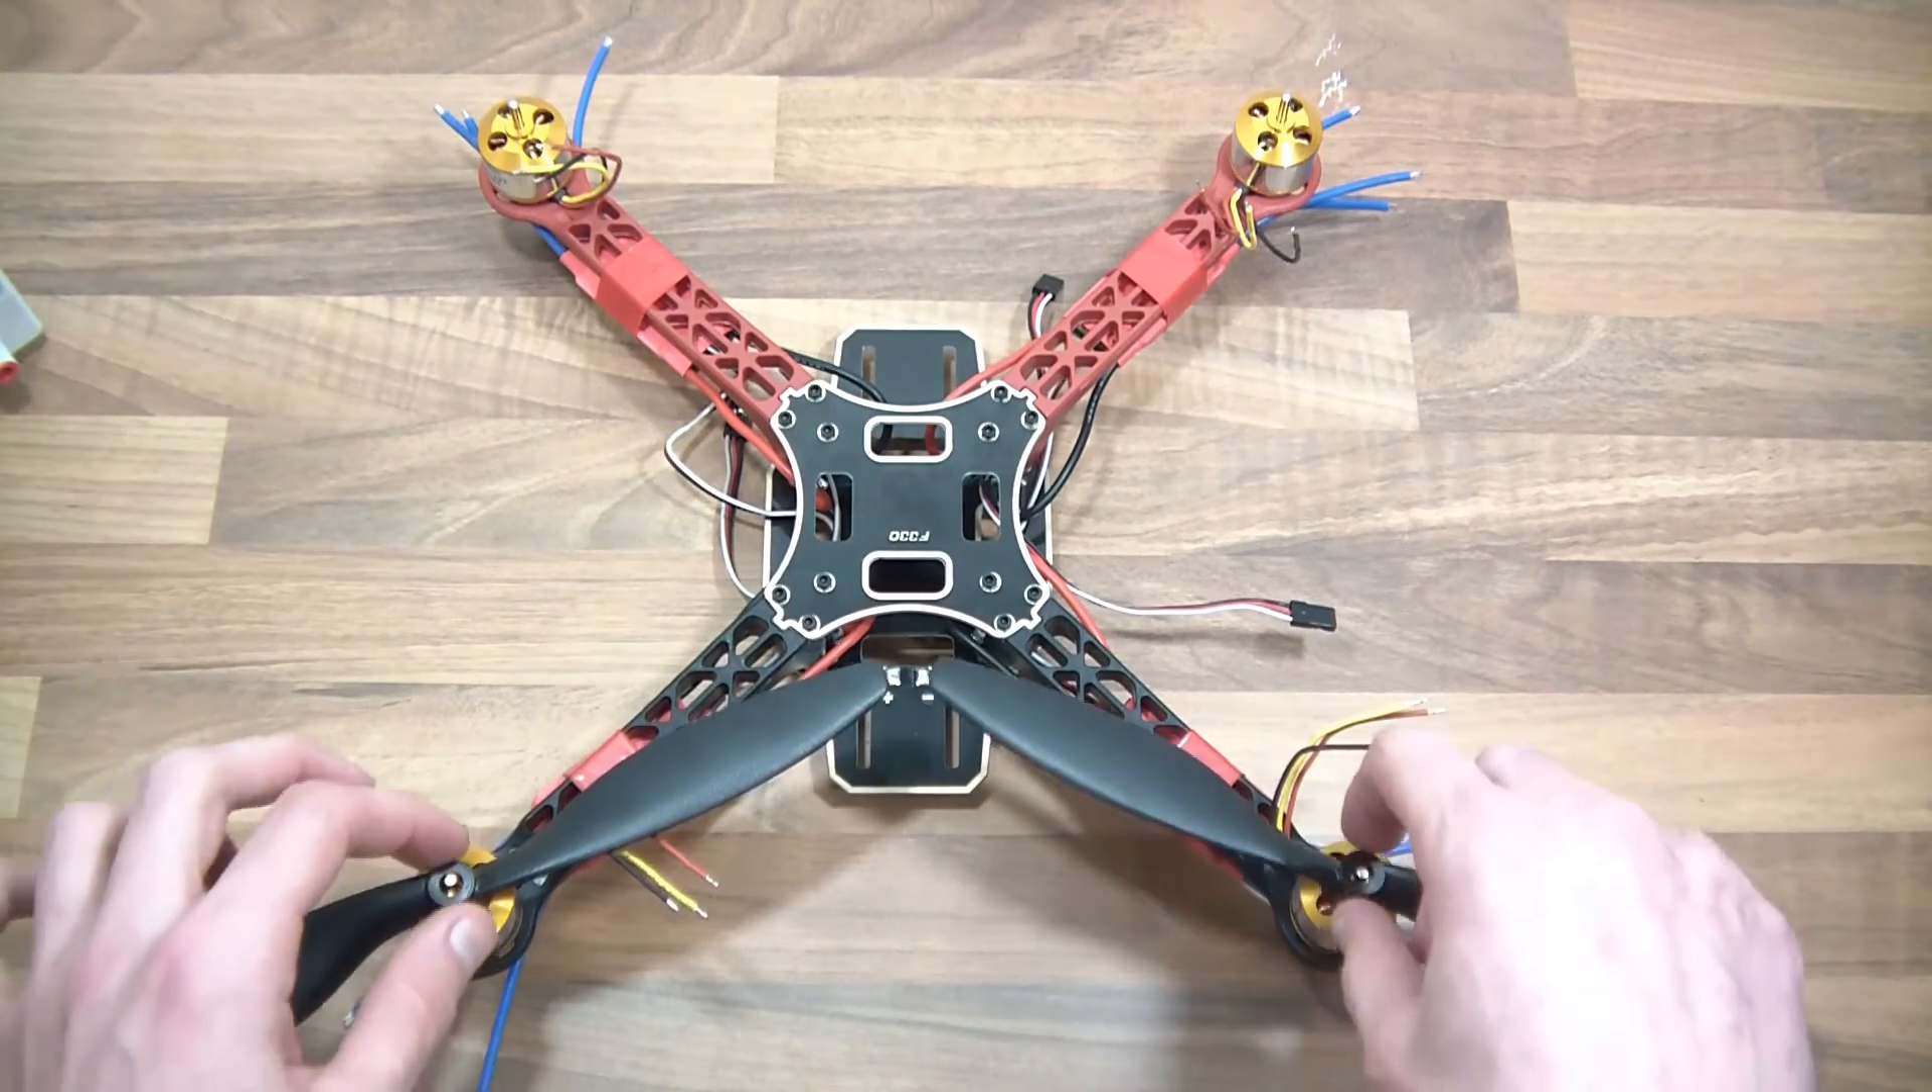Okay, so you can see the drone here, now we have a bit of an issue, I've got two propellers on here, they clash, and we can't have that.